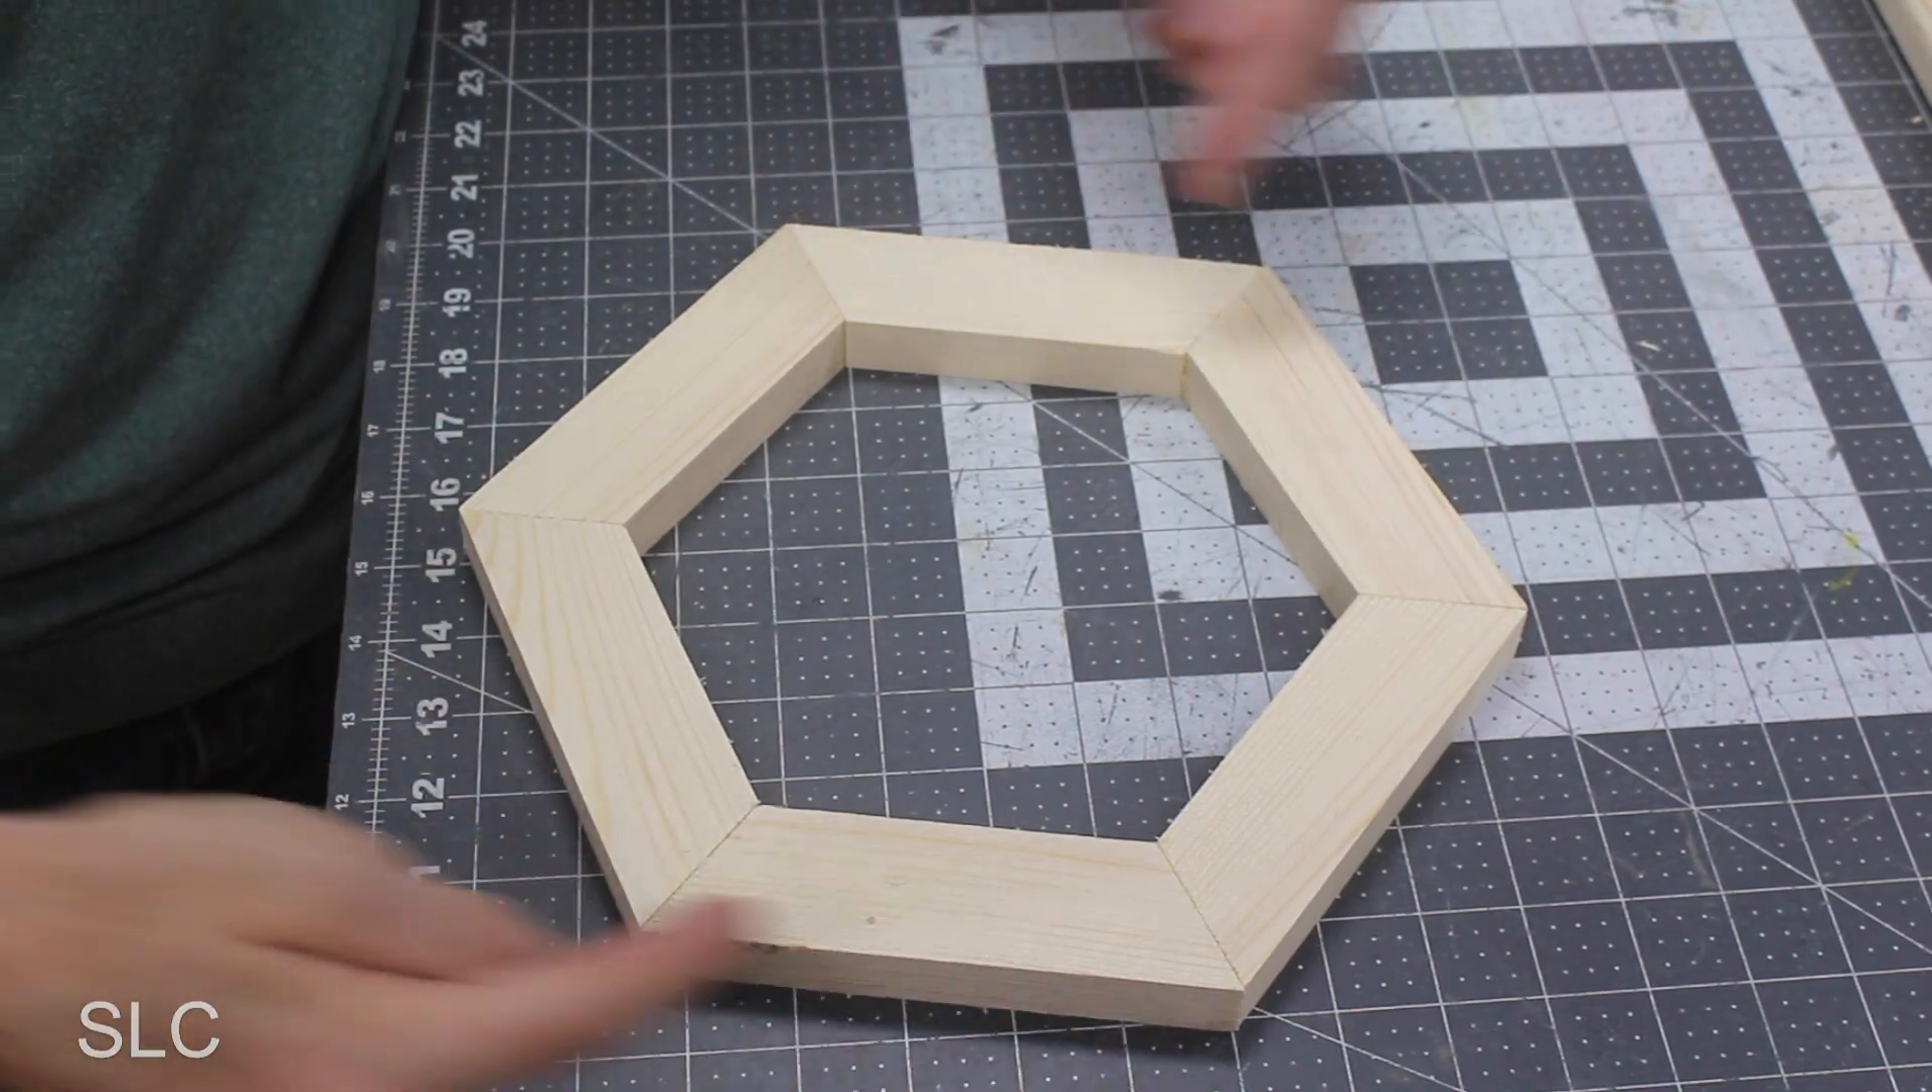I've taken 6 of the pieces and I've lined them up end to end and as you can tell there's very minimal if any gap in between them.